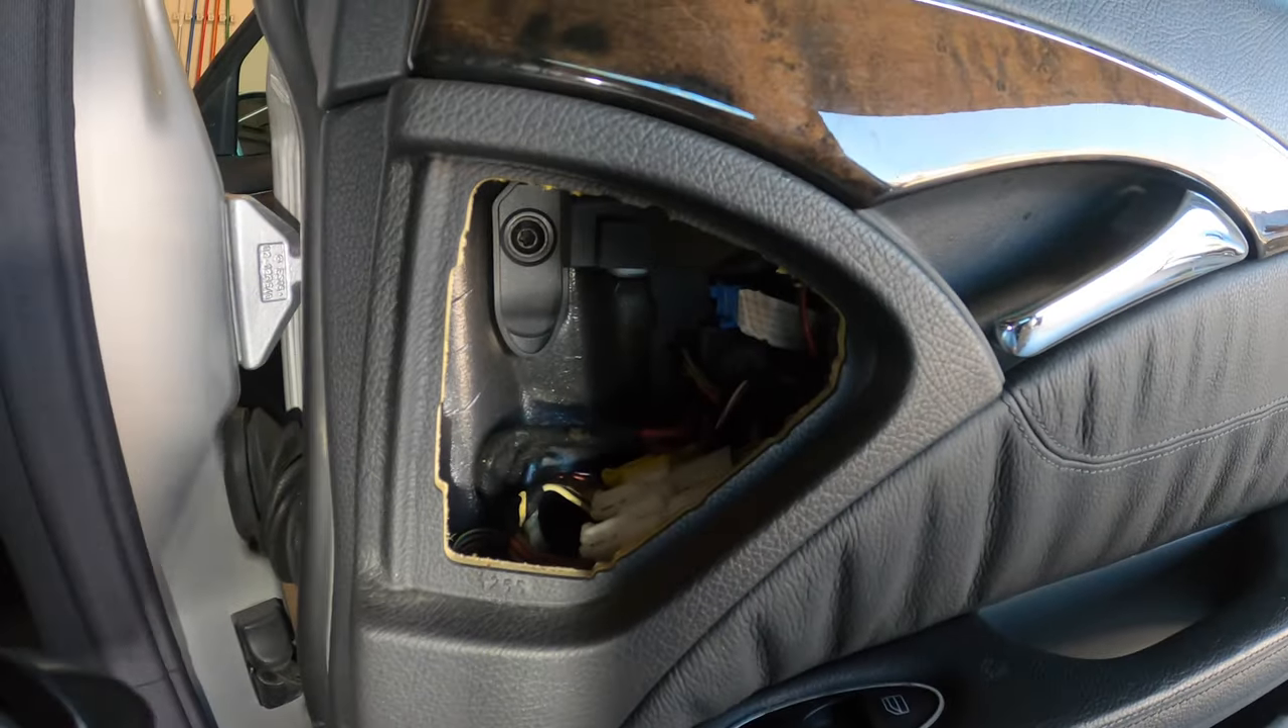Anyway, so I pulled the tabs. Pulled the old ashtray out.